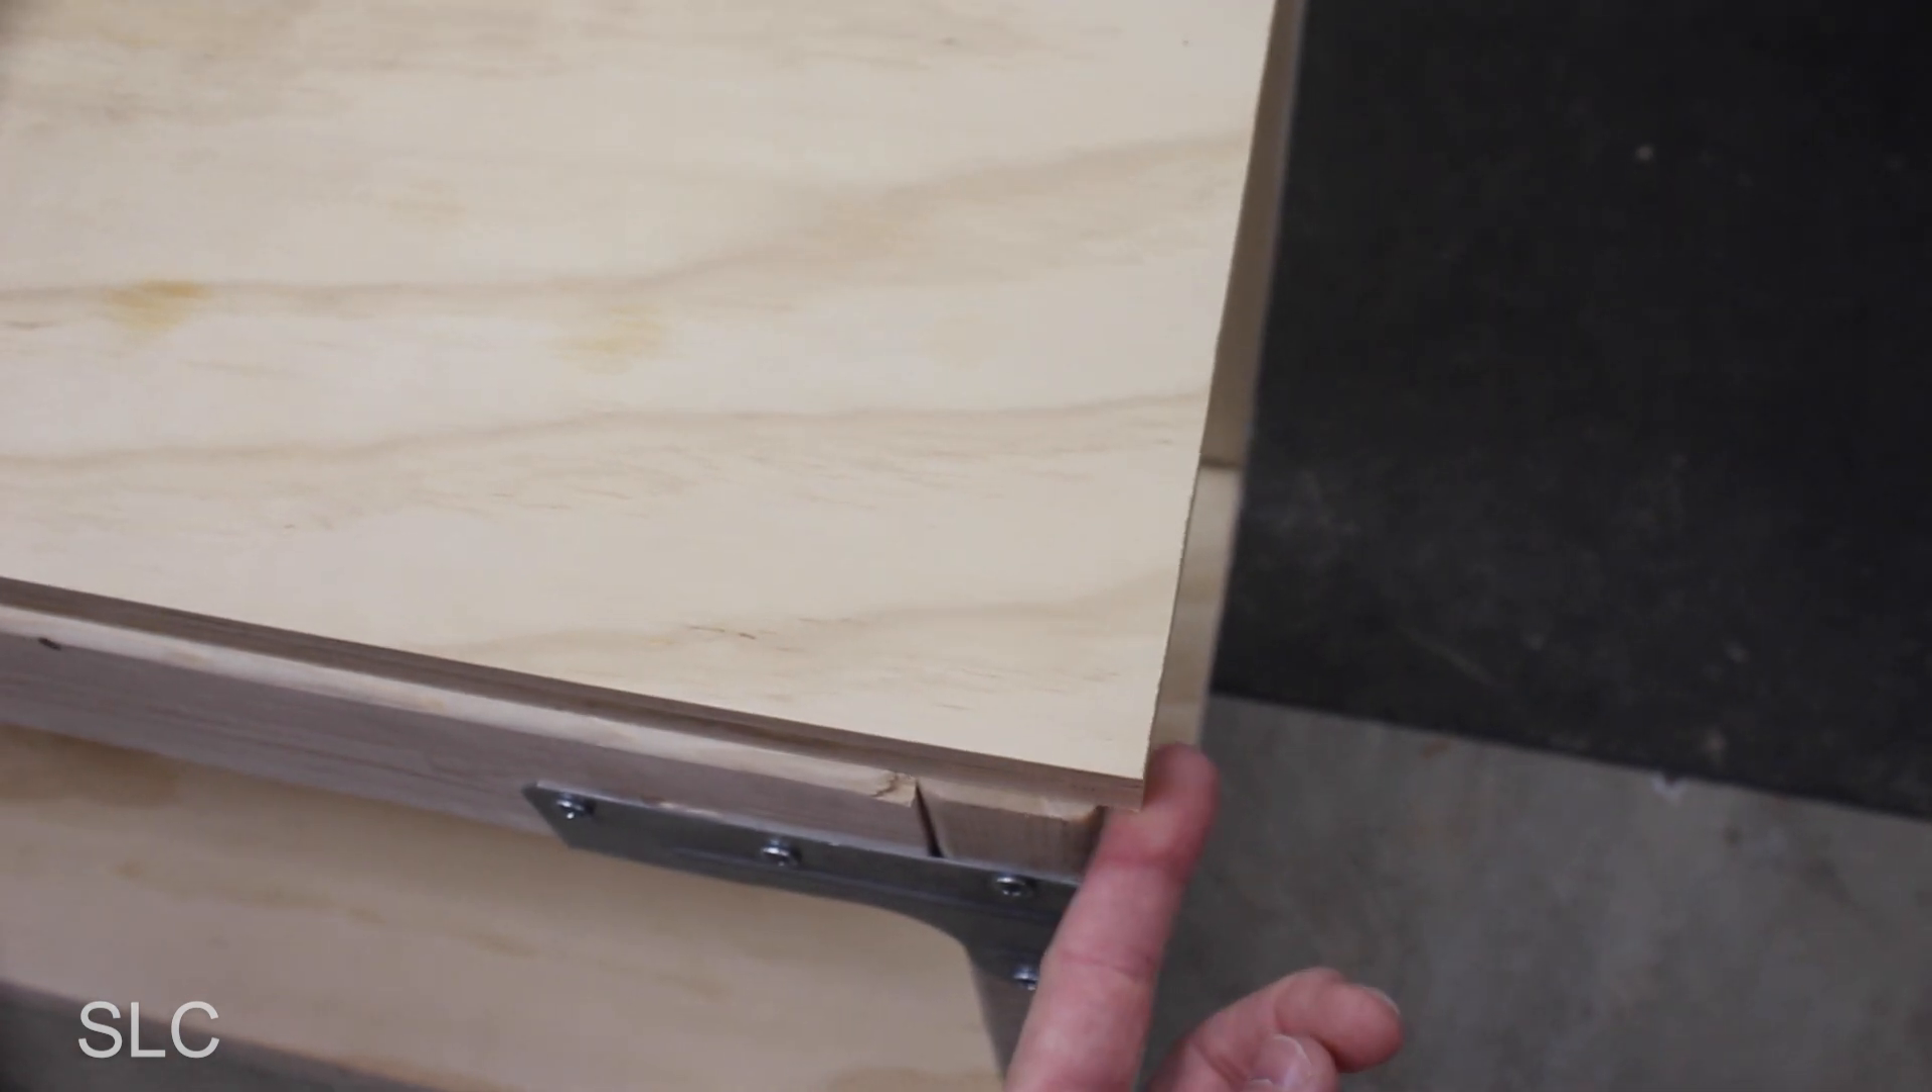On the right front corner you'll notice the plywood is actually hanging off the edge by almost half an inch.